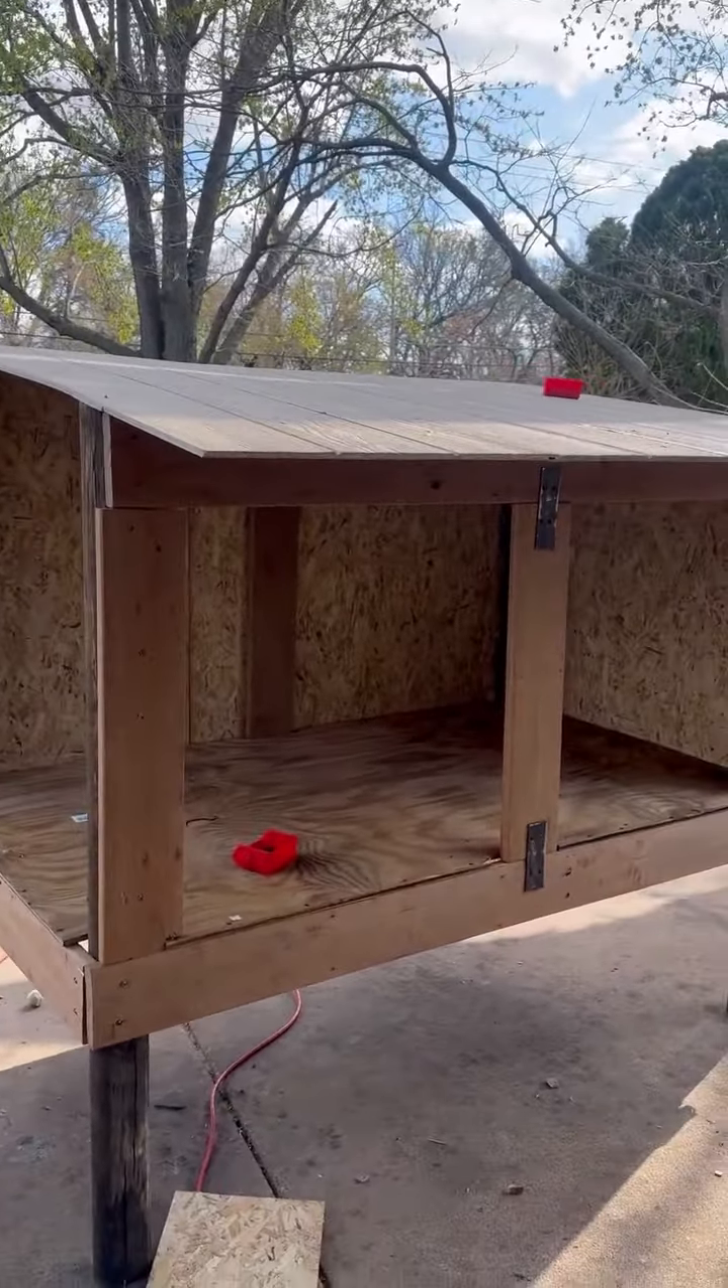Ahora falta ponerle su tela y su puerta y listo.